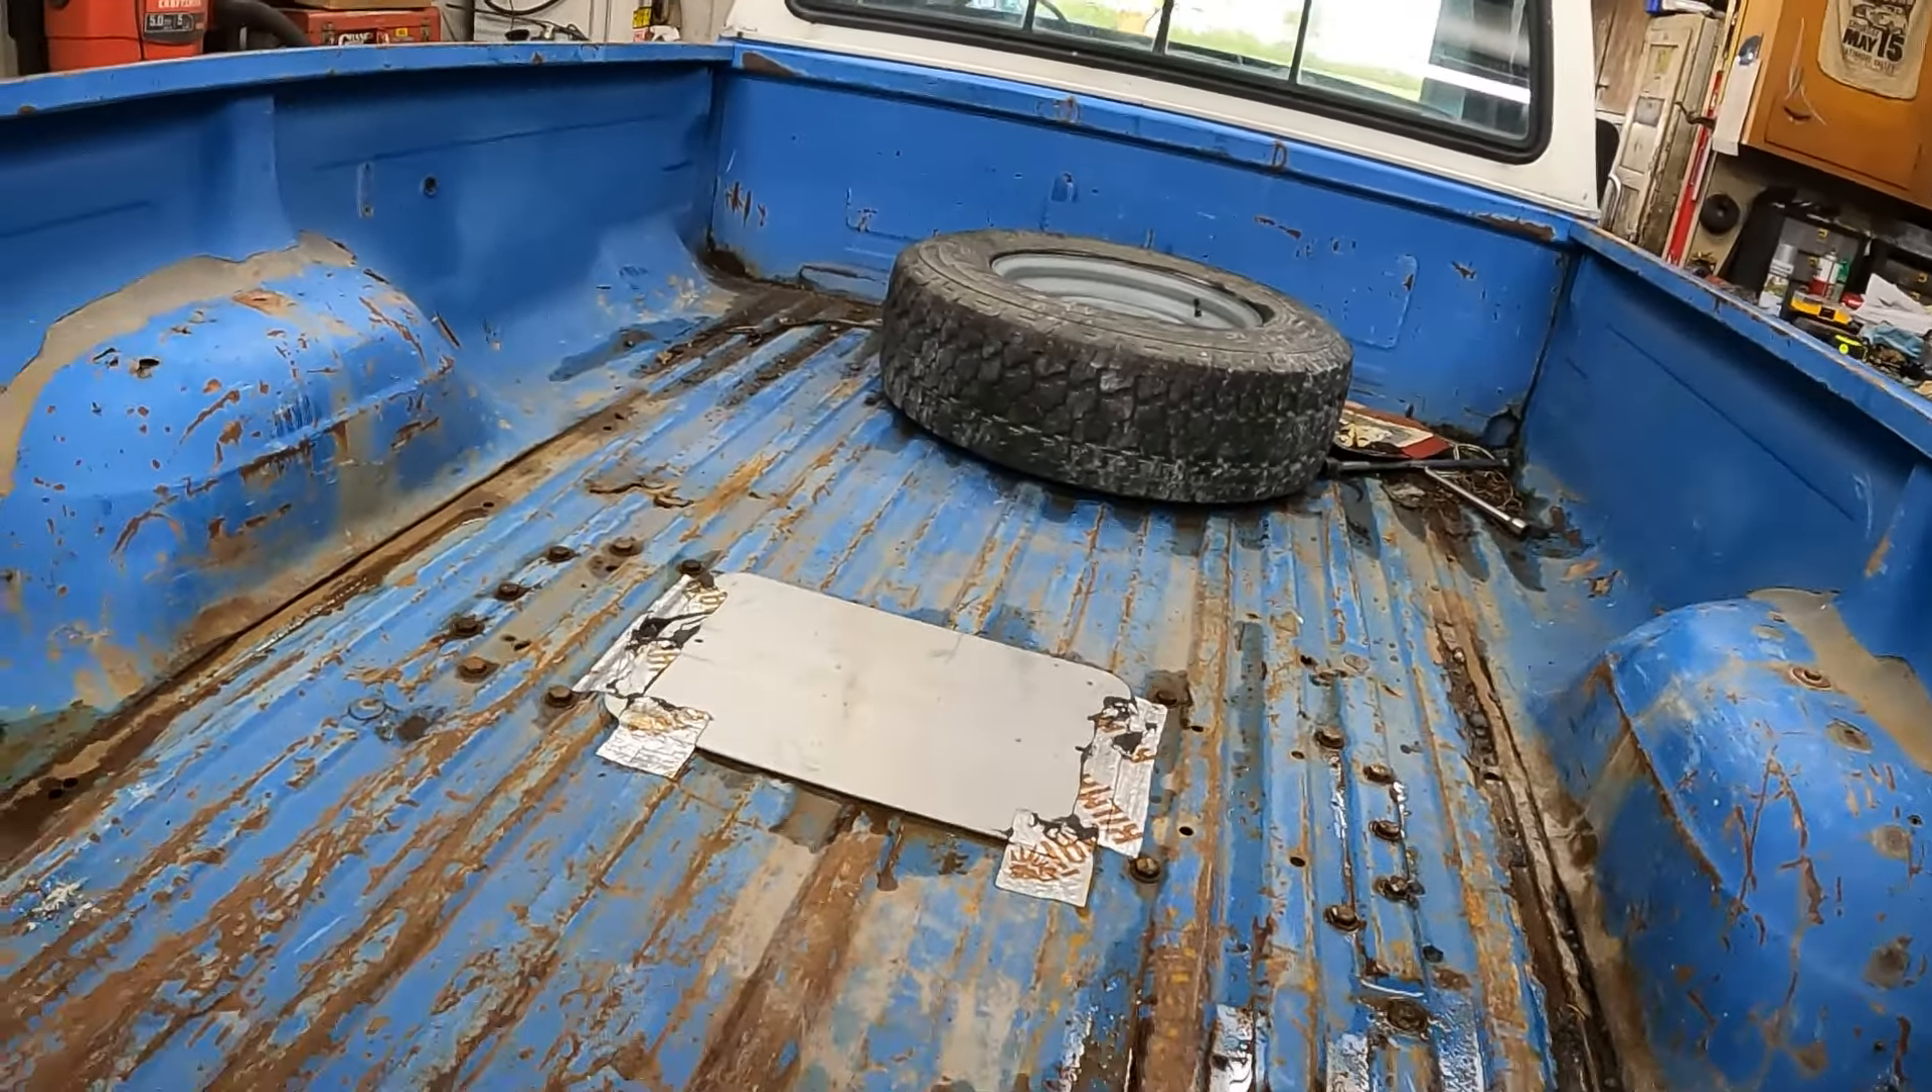But I took the bed liner out and I took my dump box out of this.